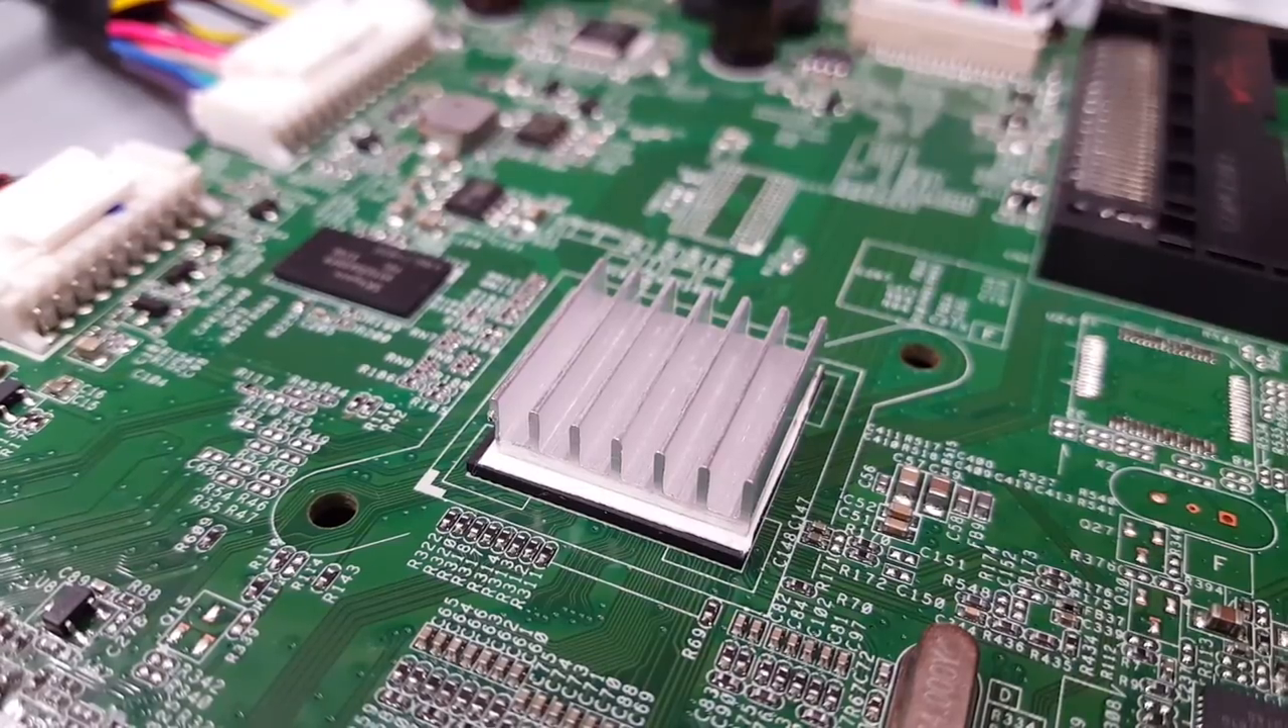And here is the new heatsink in place.